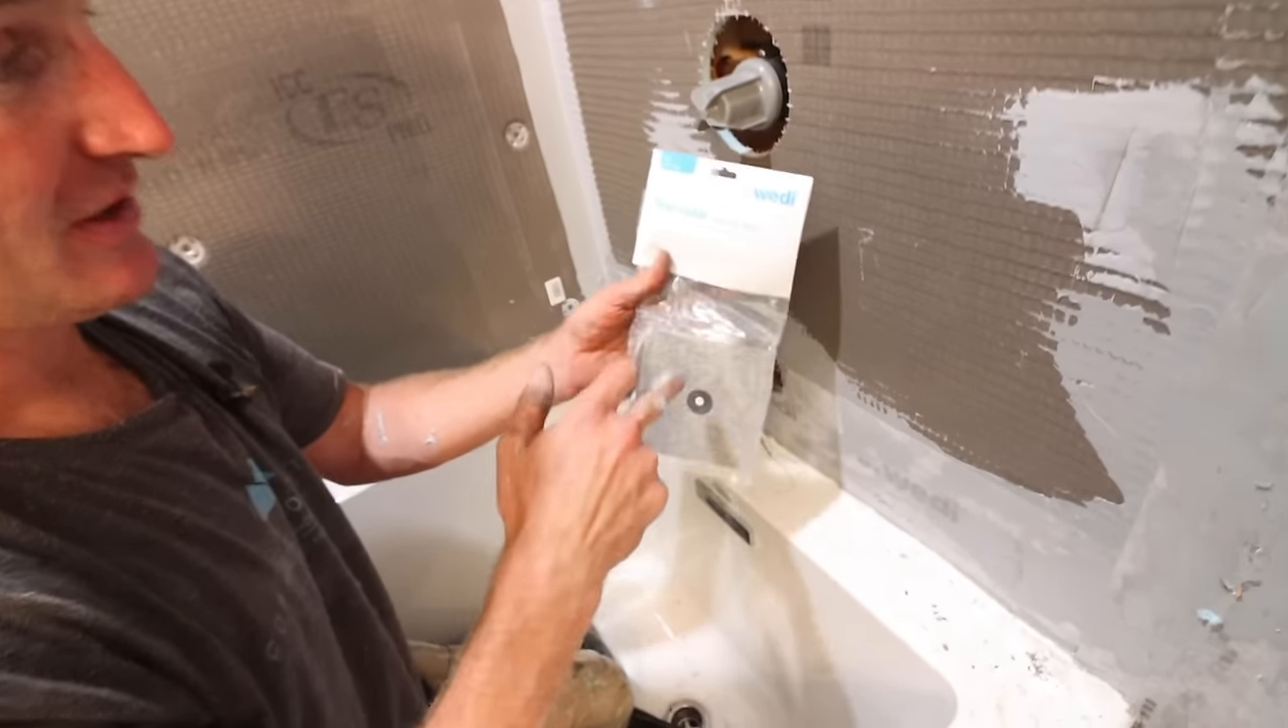I see big gaping holes around my piping.